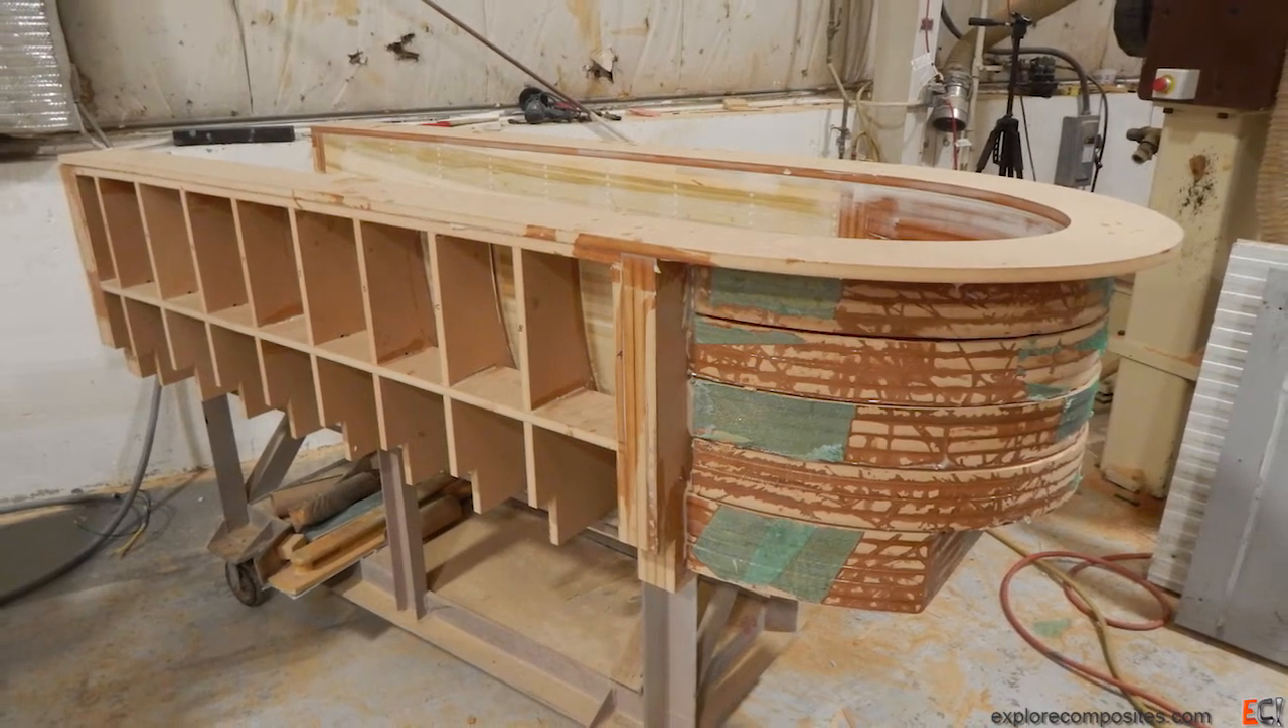There's the assembled piece all the gluing done.